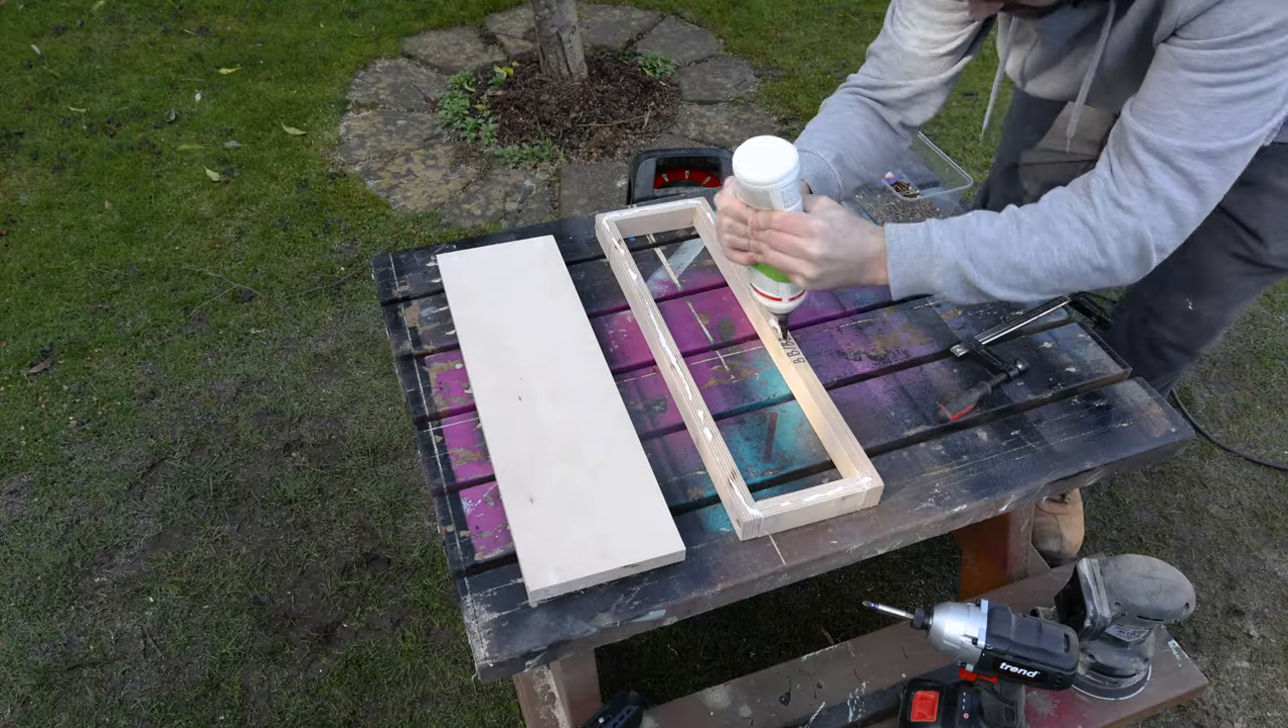With the outer frame to the drawer done now i can add a bead of glue around the bottom edge.